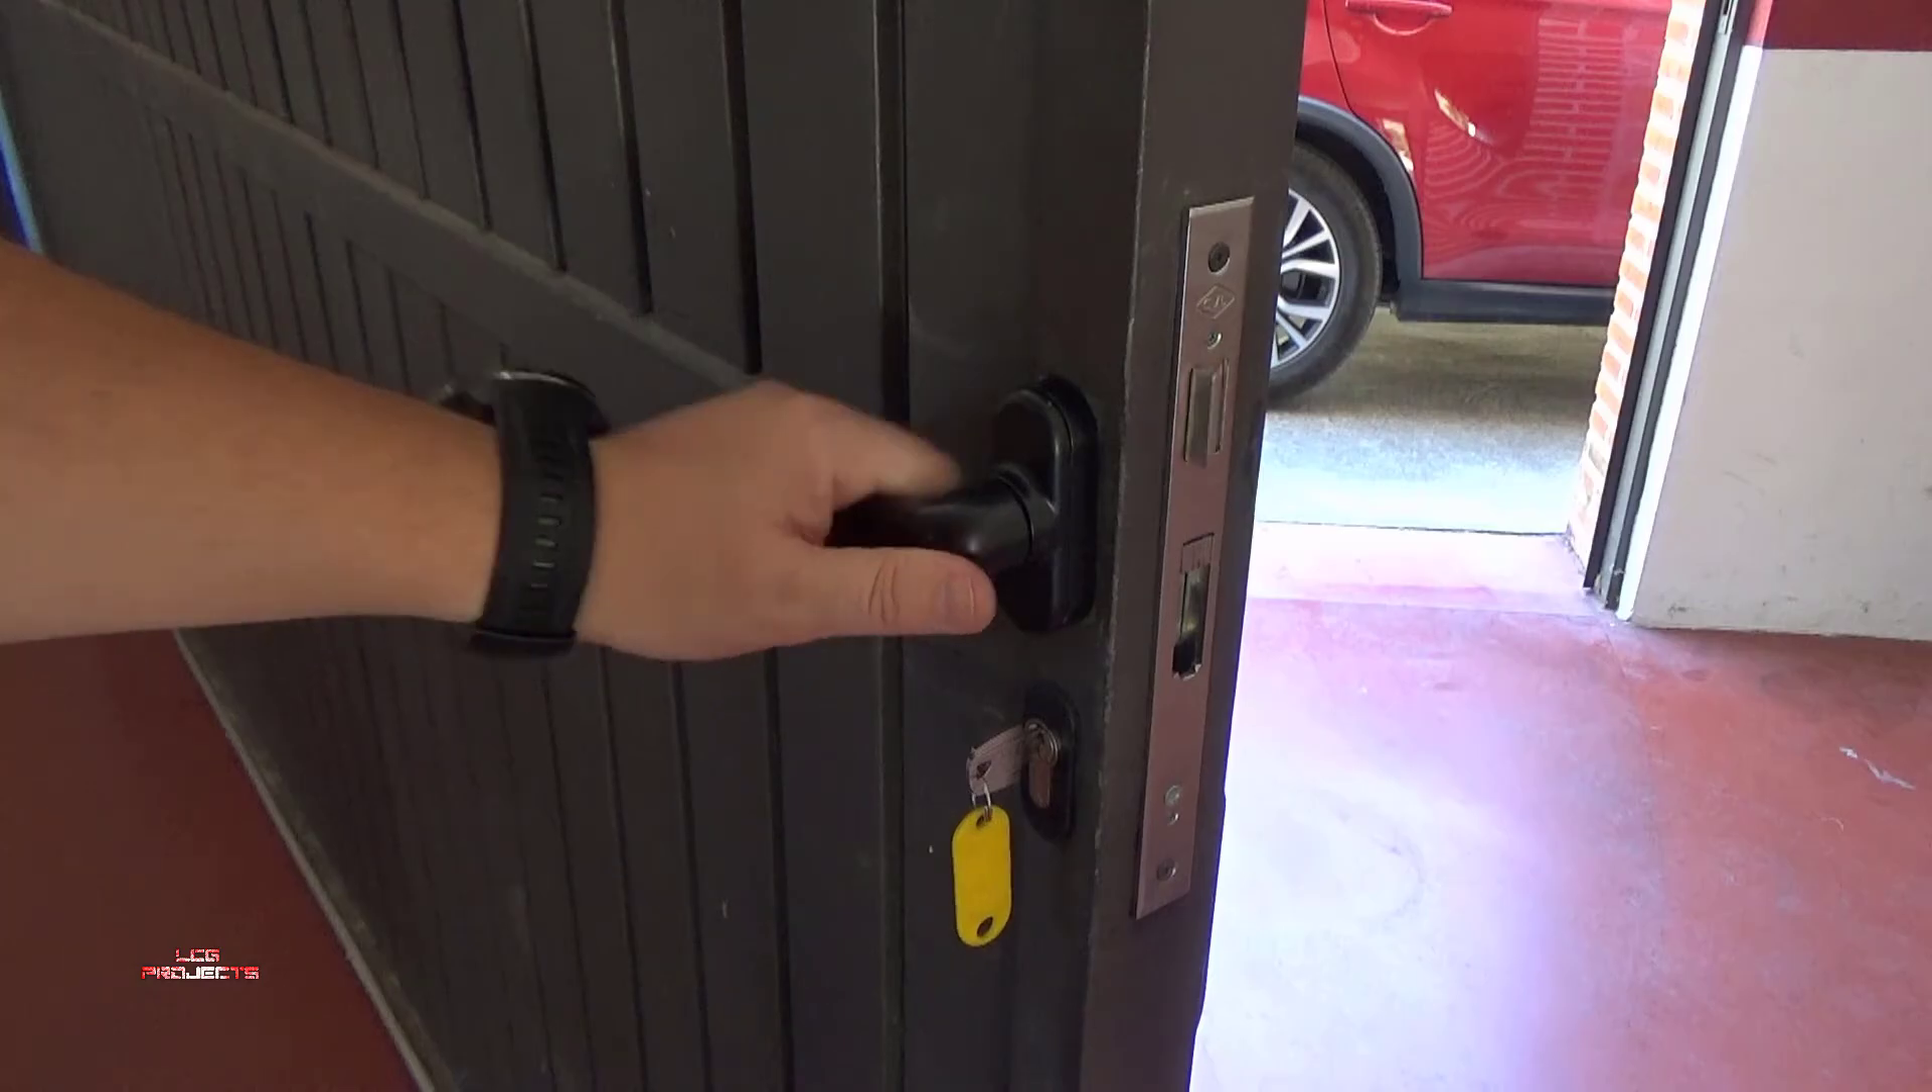Y ya tenemos la nueva cerradura instalada.